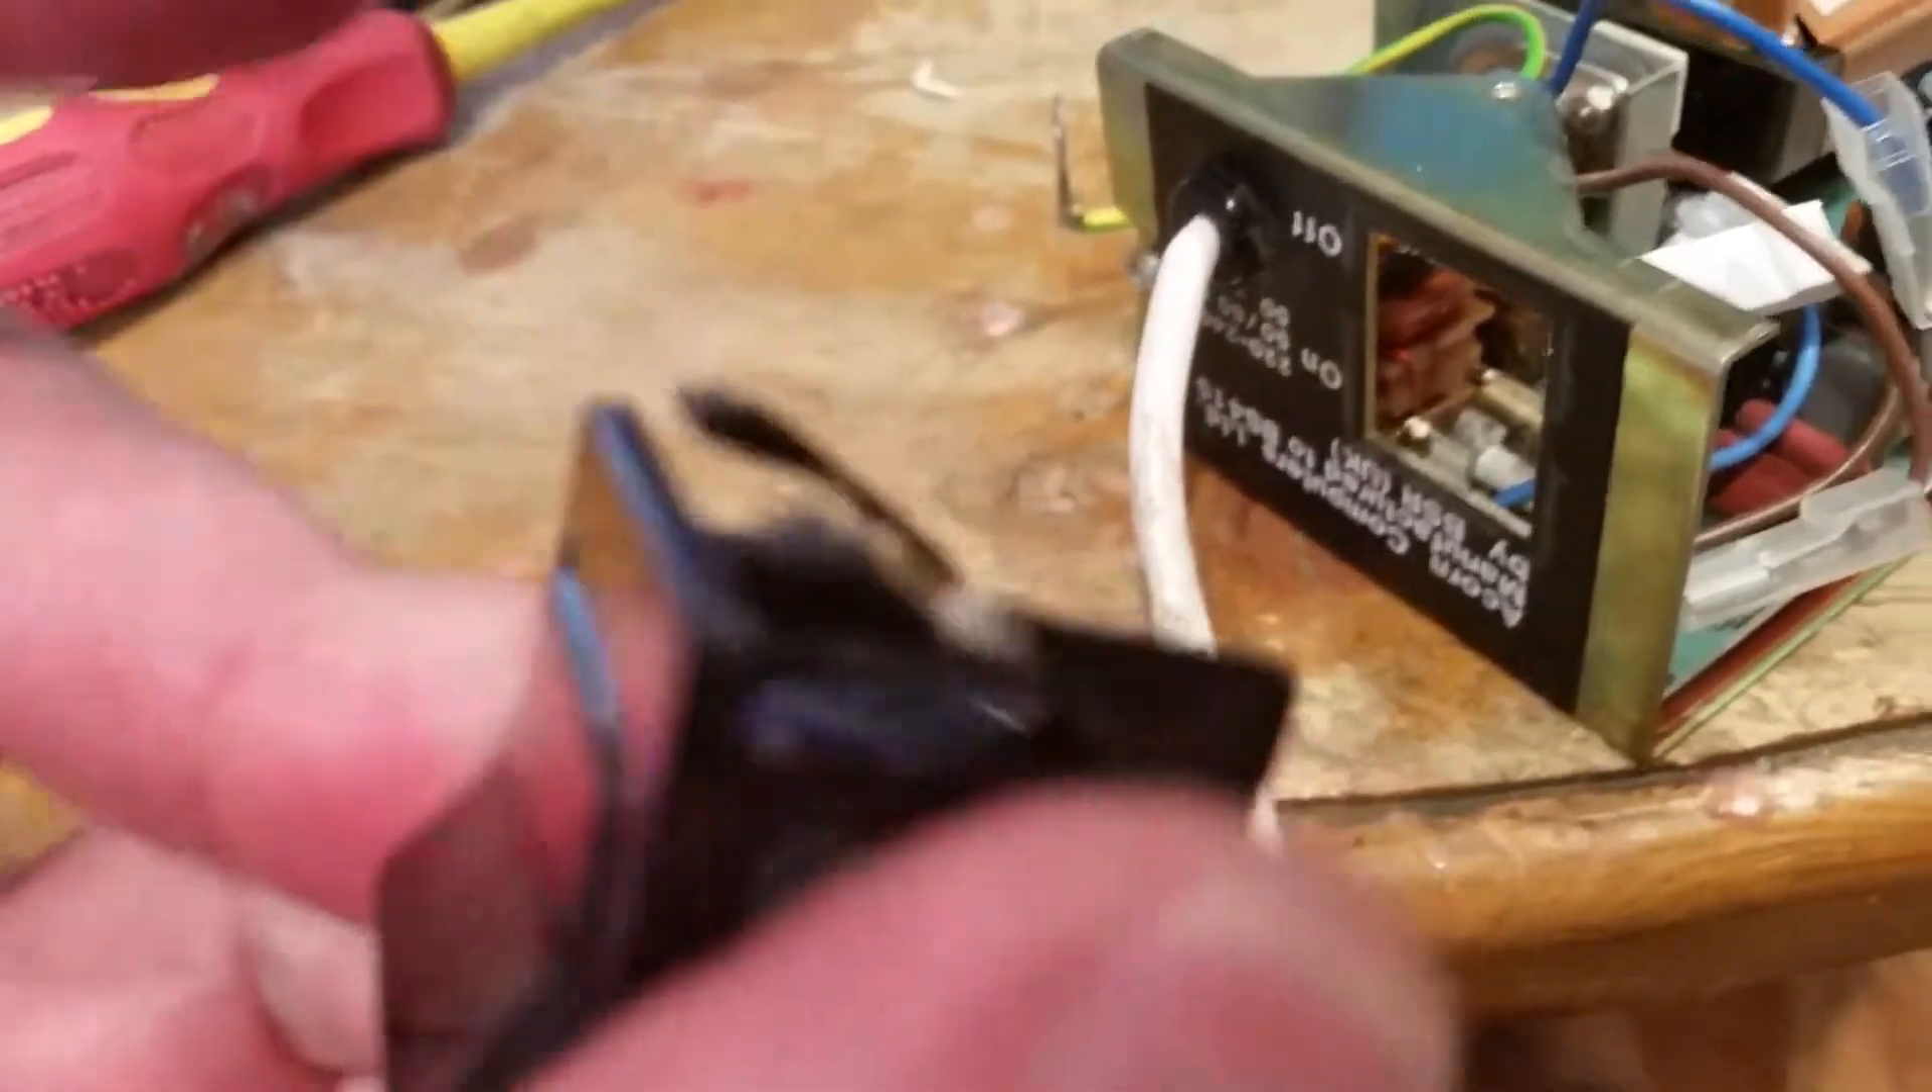That was a pig. Got the switch out.